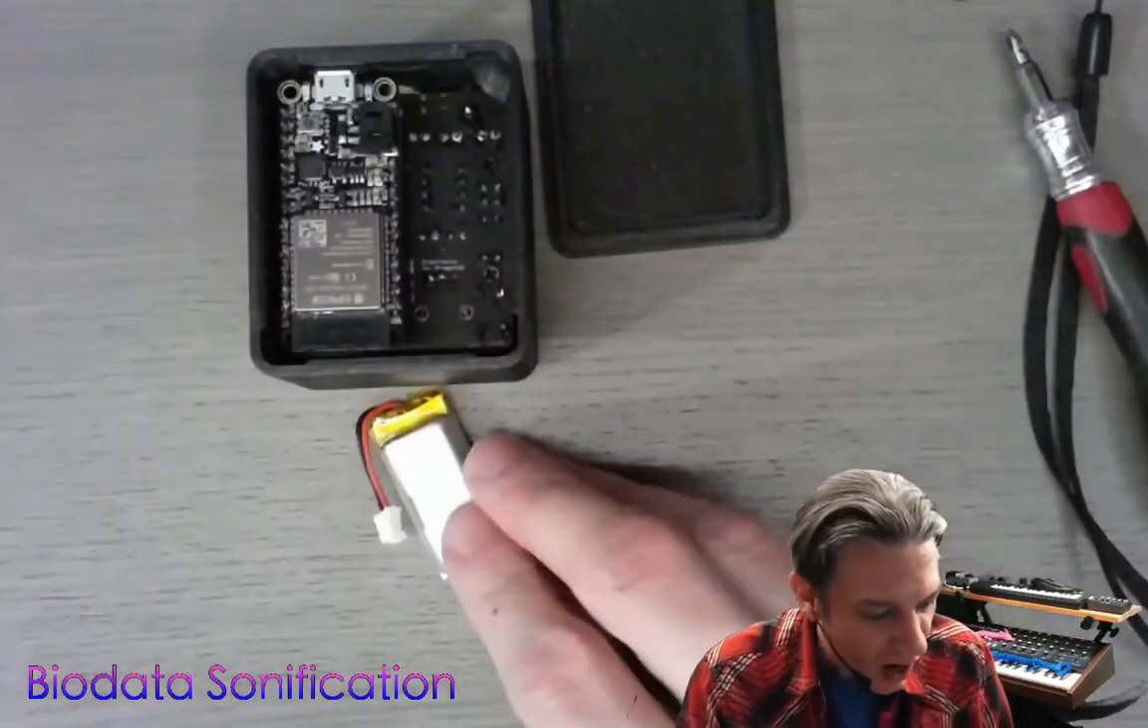The last thing we need to do is get our battery inserted.